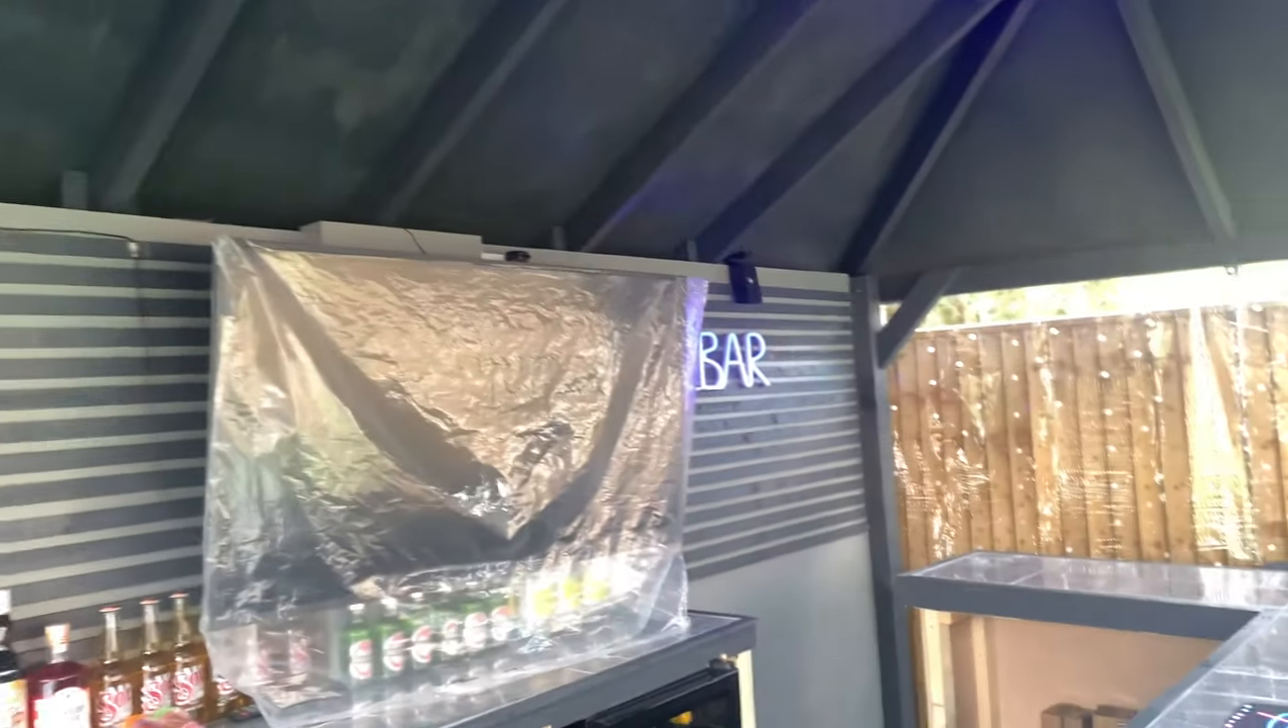My dad has now finished the panelling along the back.